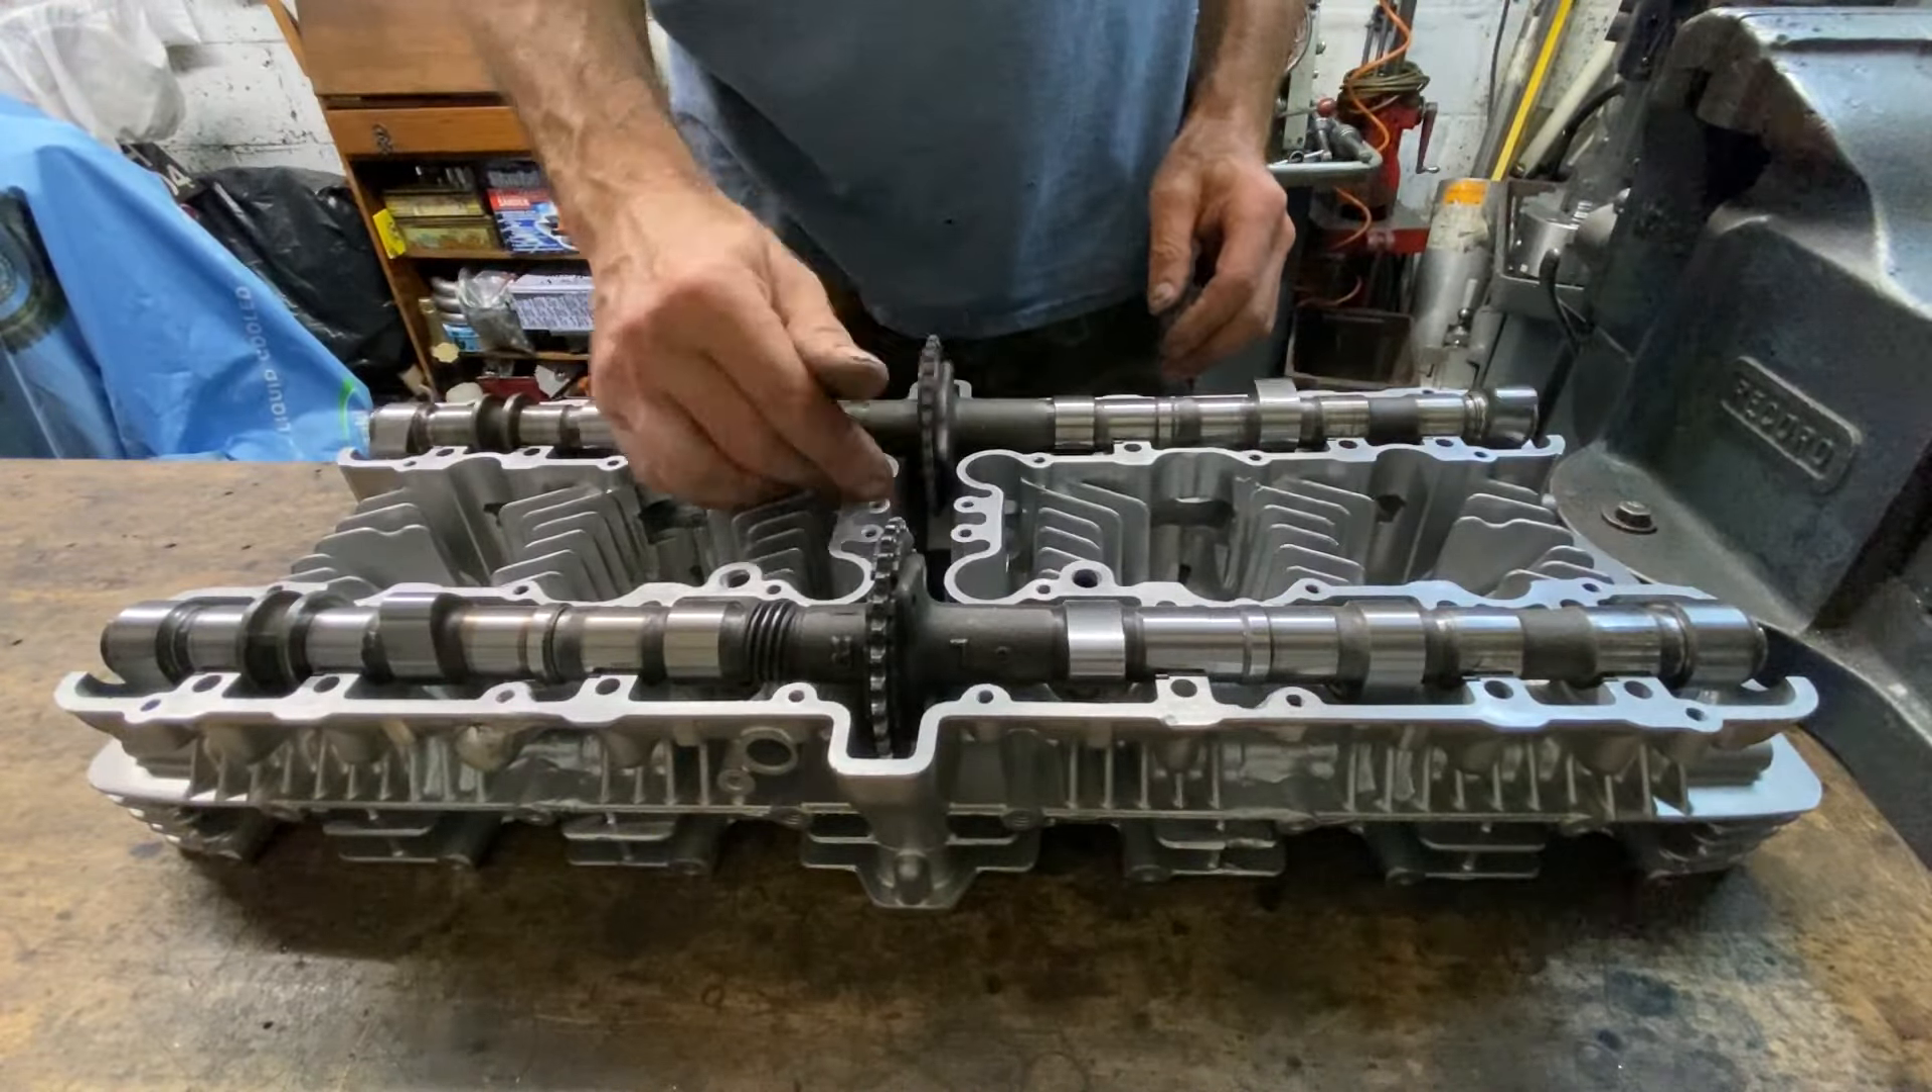And after several hours of machining here we have two camshafts all machined and fitted together with all the lobes independently adjustable for any firing order I like.